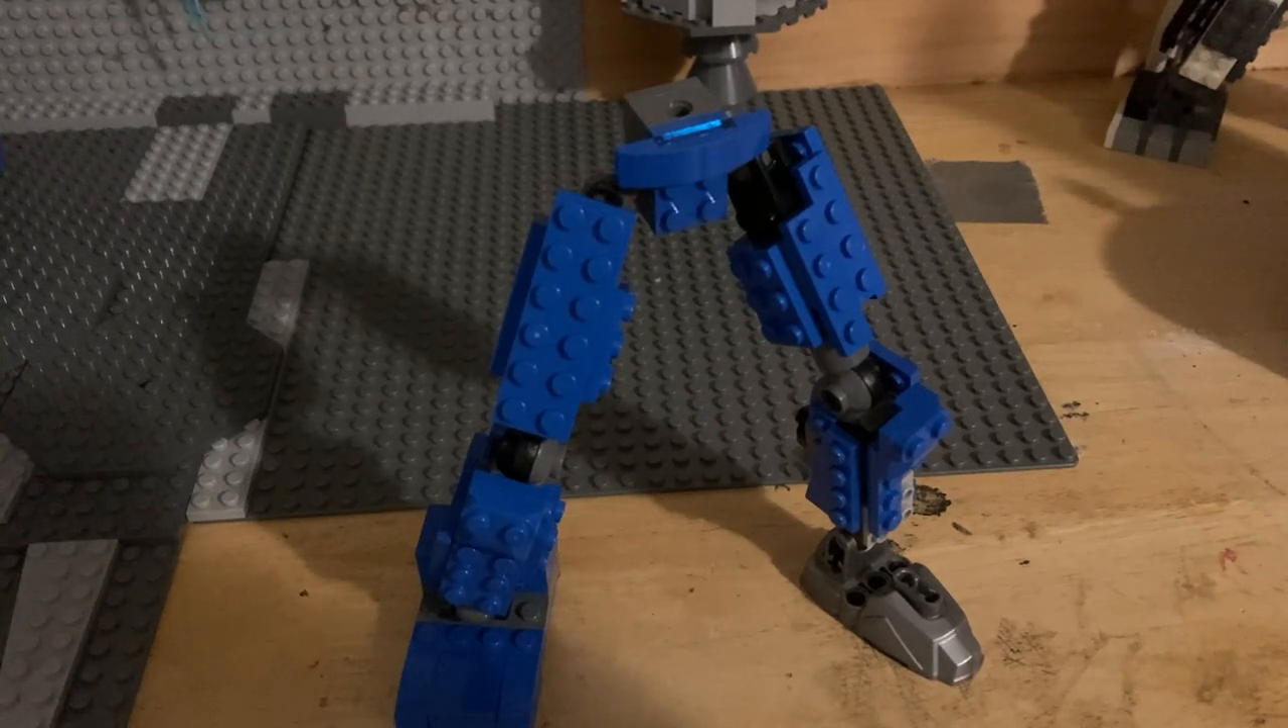So yeah that's Bonnie's legs fully completed.